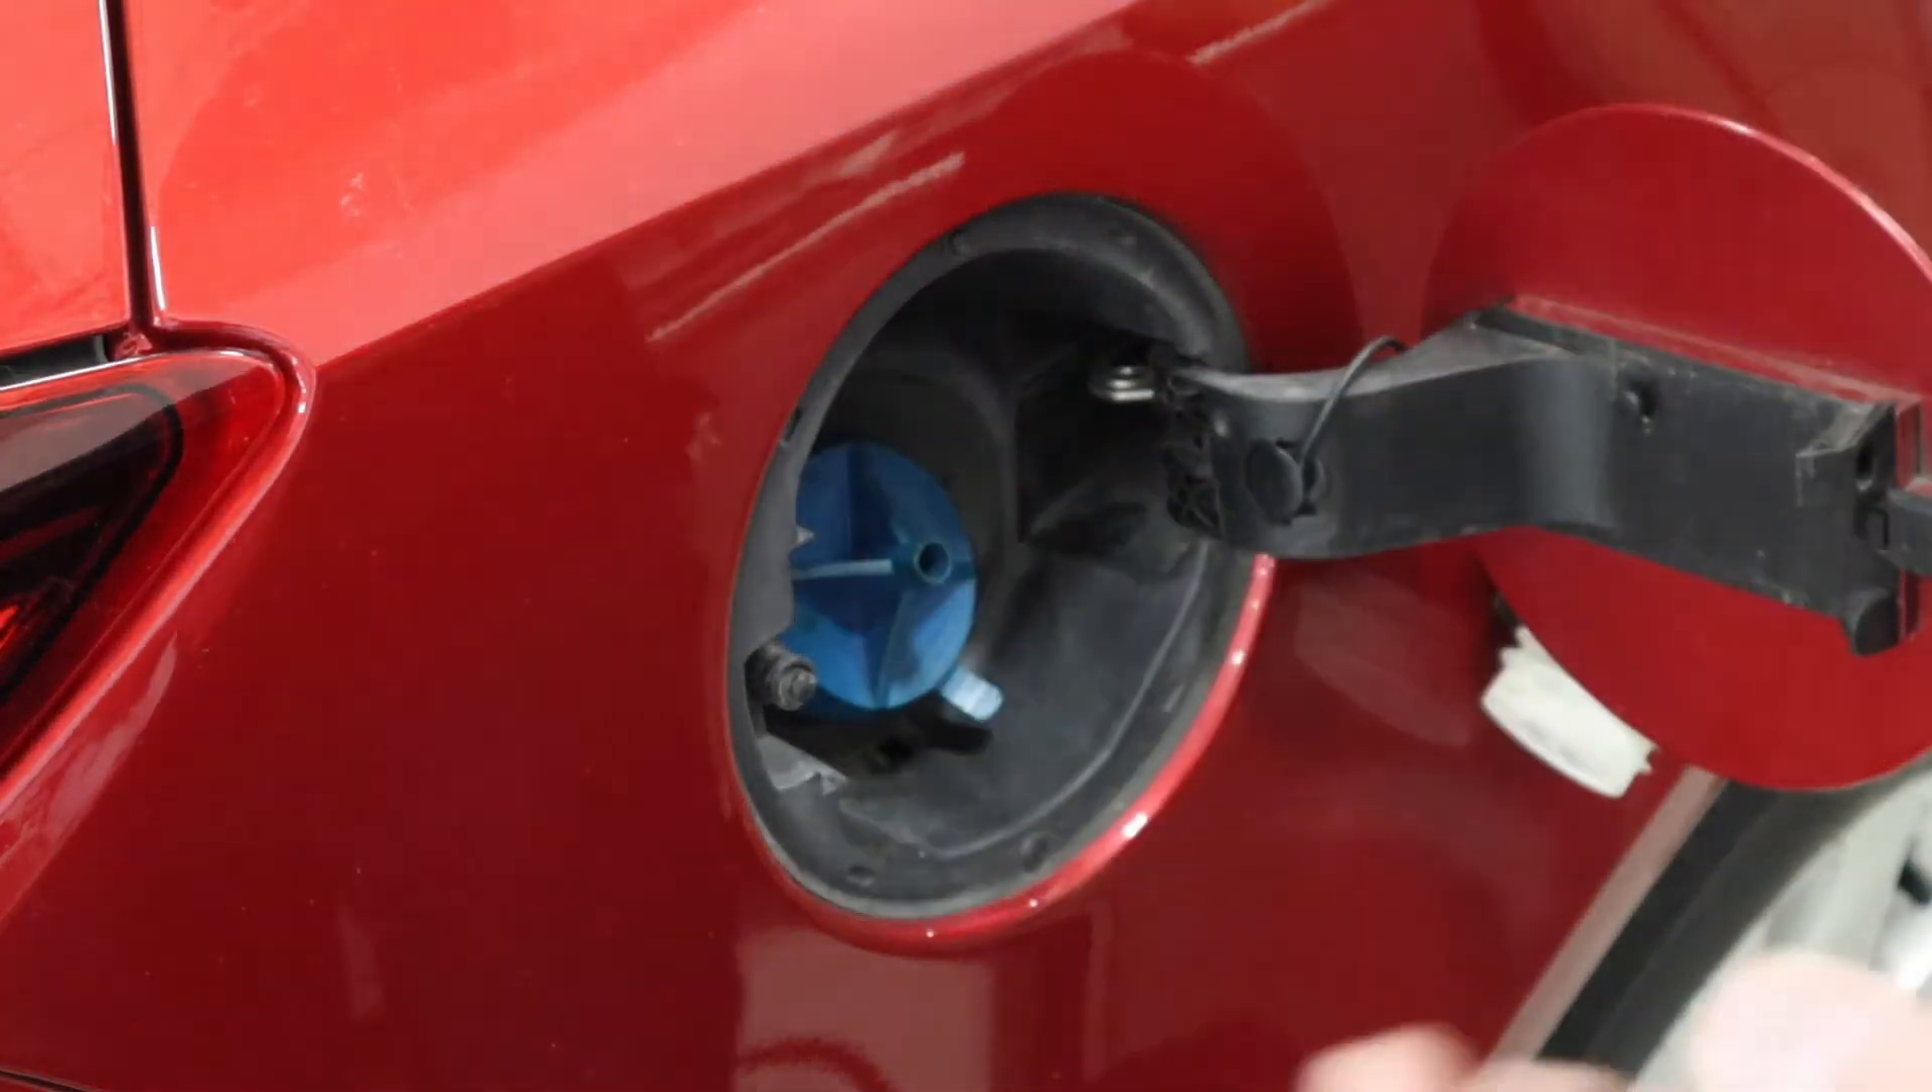We put the adapter on. It just goes right around the filler neck.